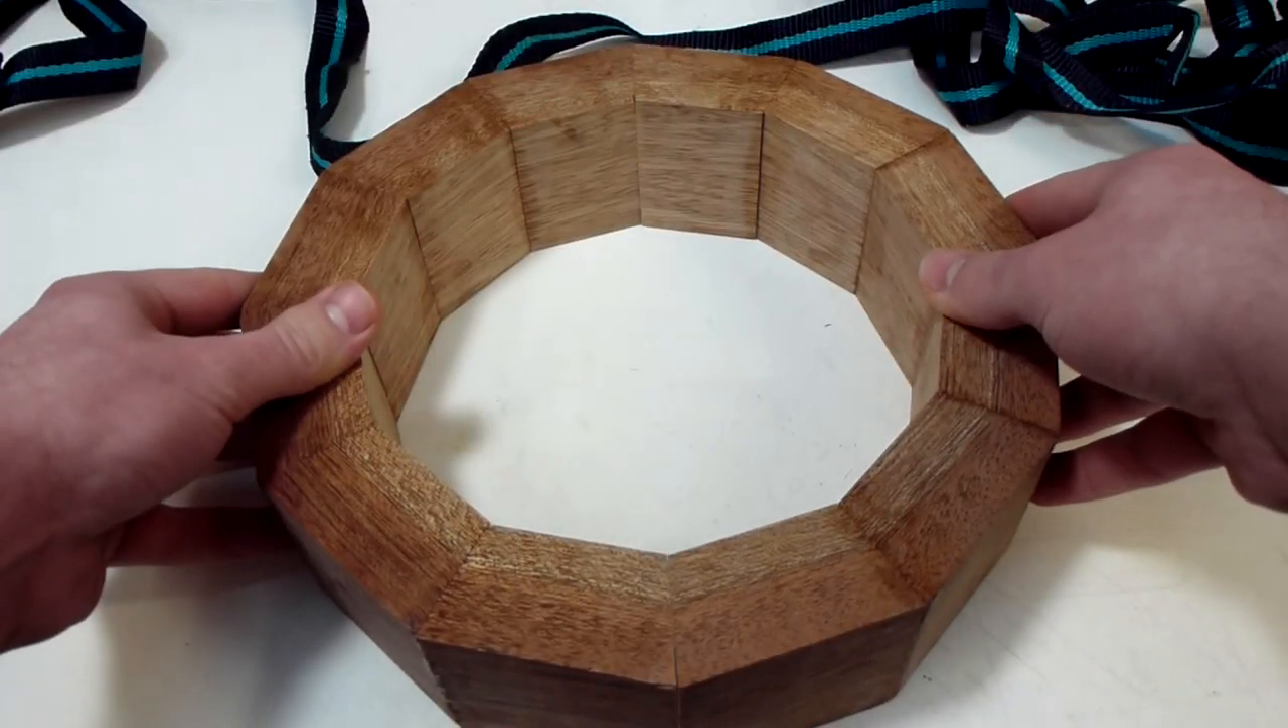The pieces now fit together with no gaps.